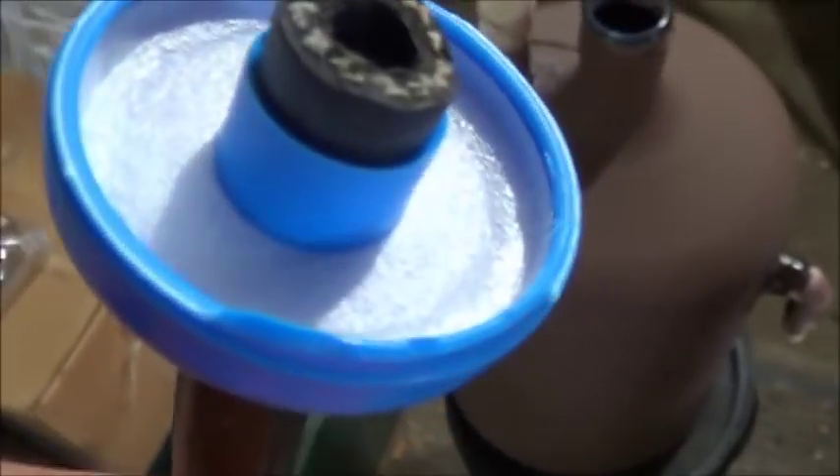Now, I found a piece of radiator hose that worked even better than the clear tubing that I had in mind. It fits perfectly through the pop -out center of the water bottle cap.